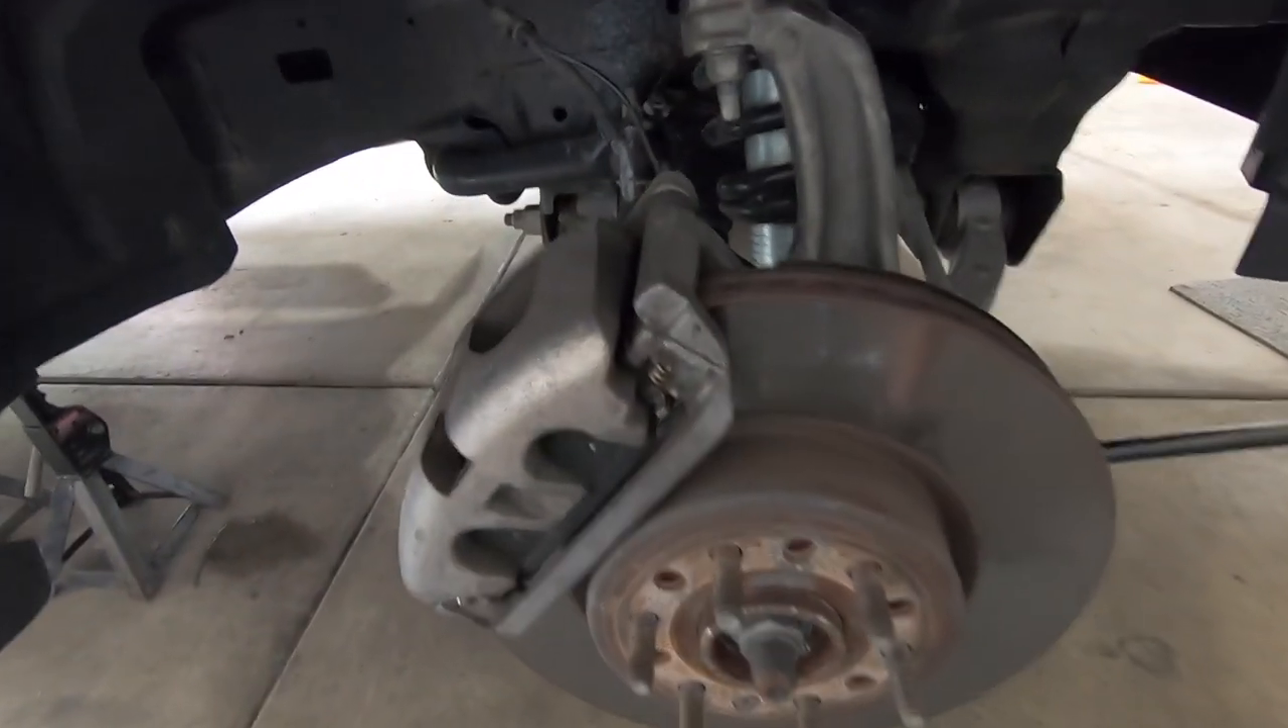Anyway, we got the wheel off, so let's take a look at everything.